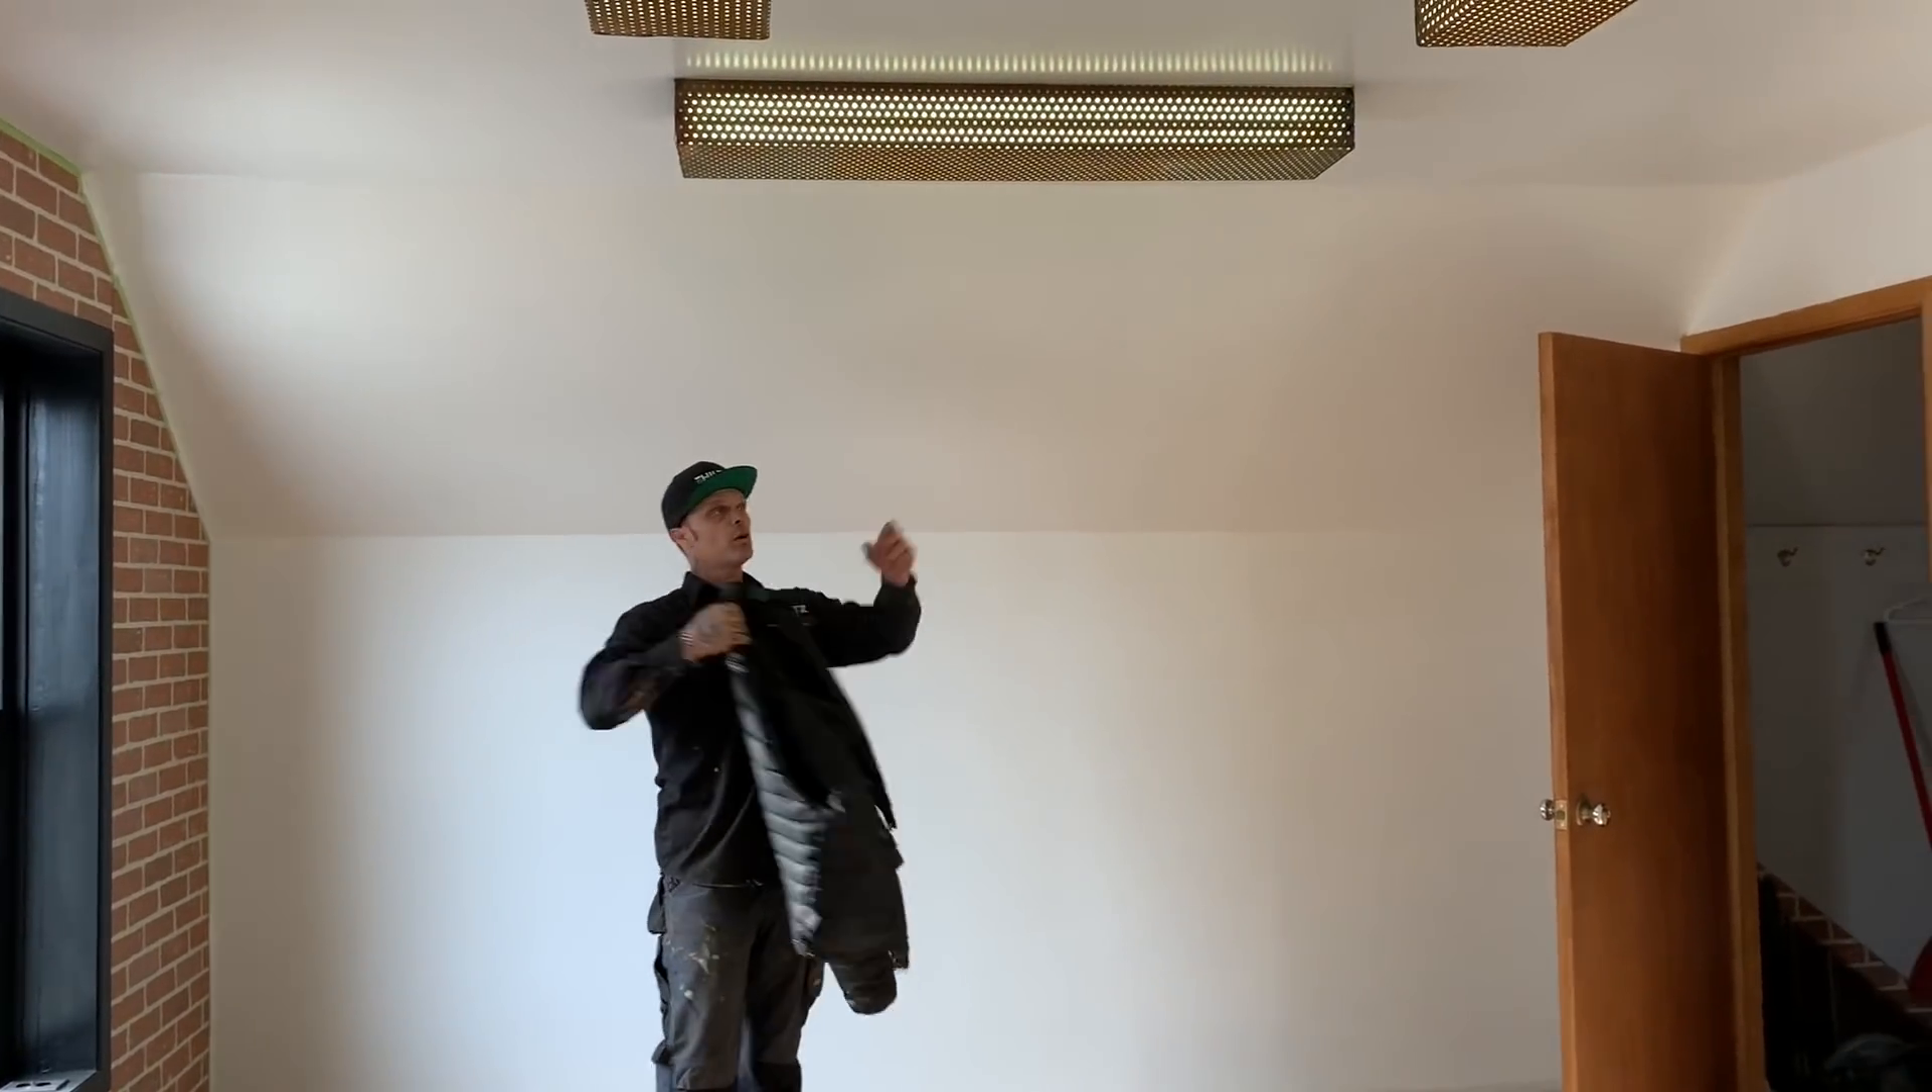Uh so now i've got the light fixtures done in this room.